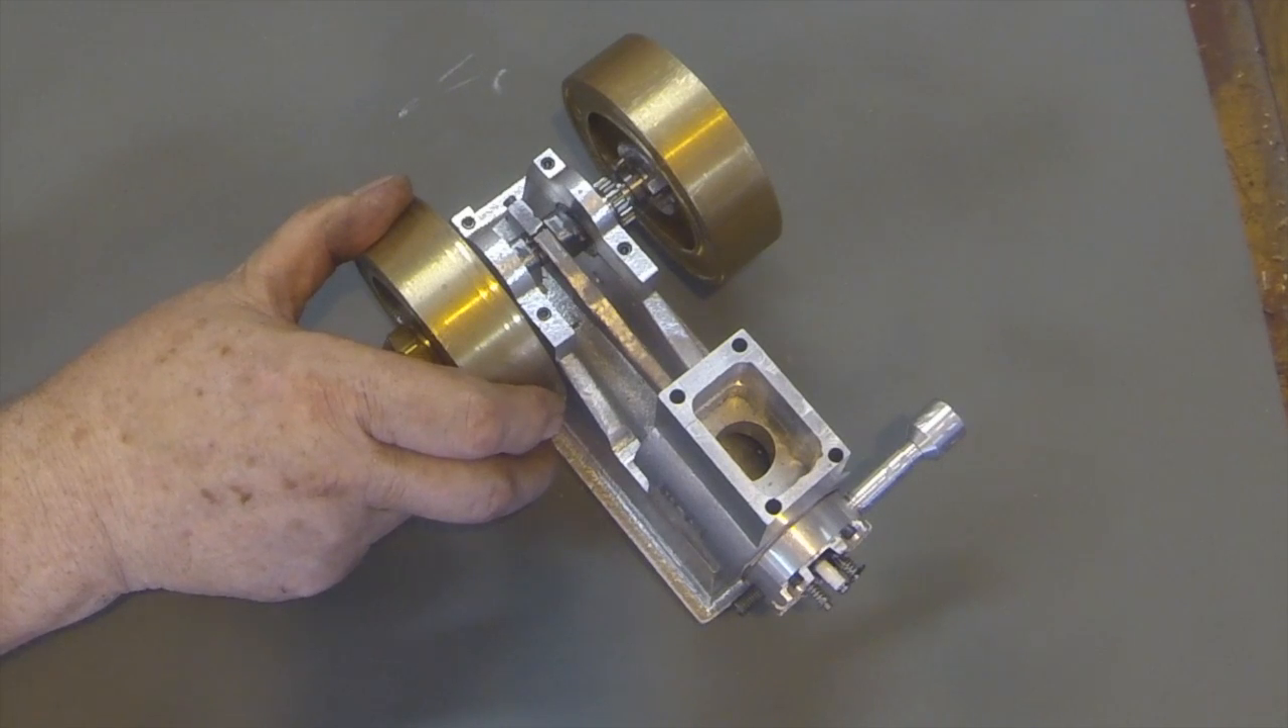I've got the two flywheels finally together.